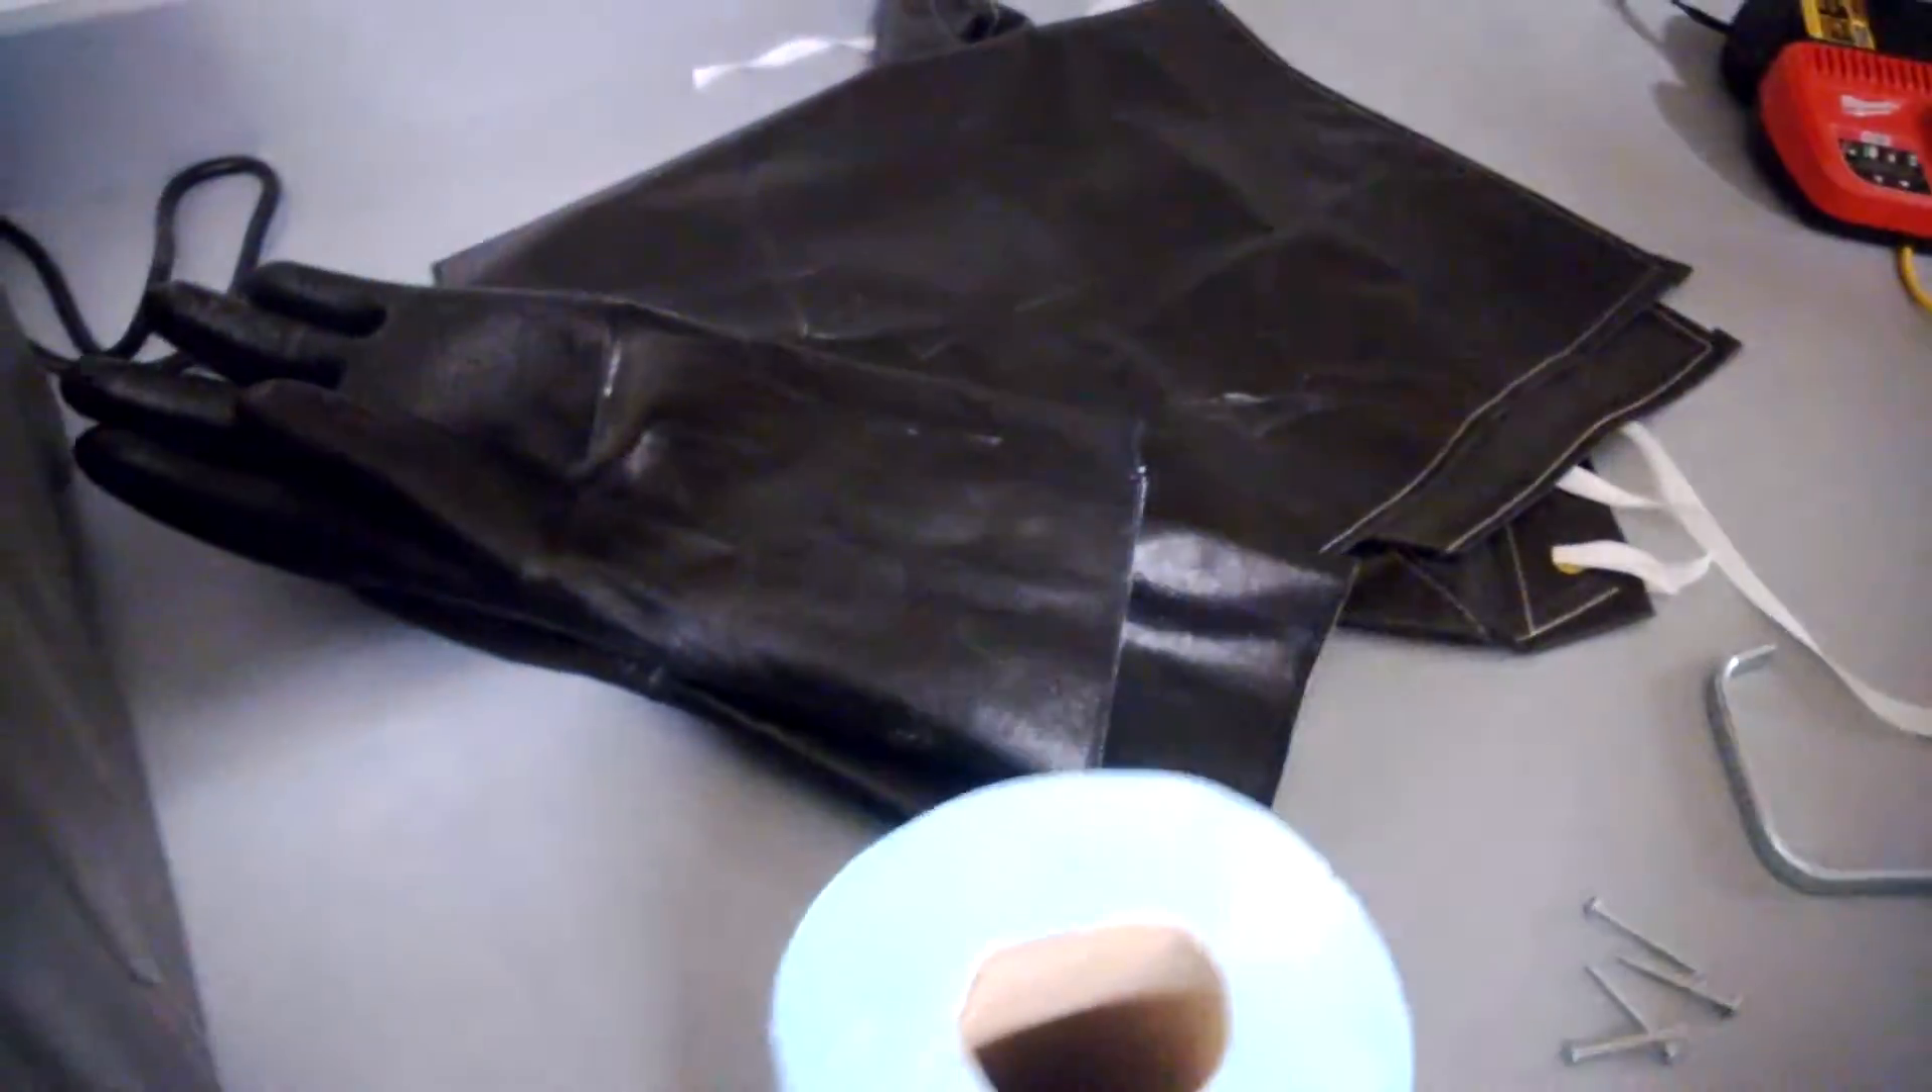This stuff over here still needs to be mounted up, so the apron and gloves and whatever.